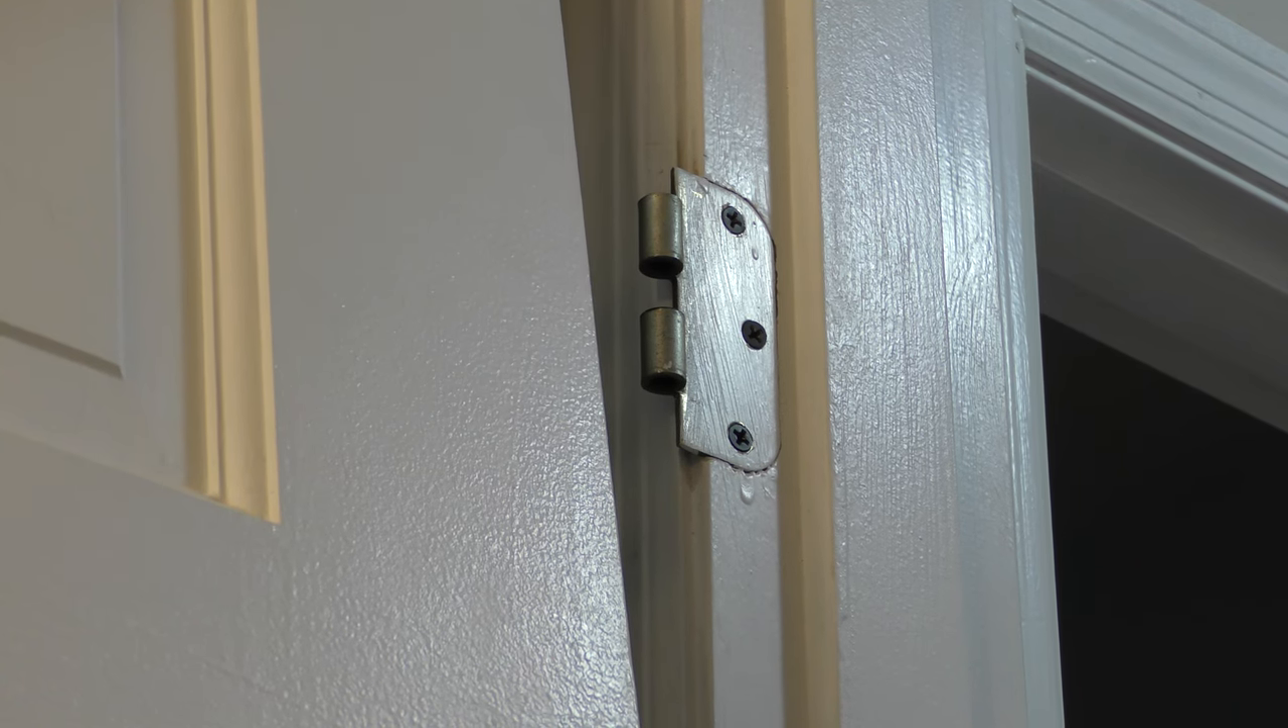Now we got the hinge reattached to the door frame.